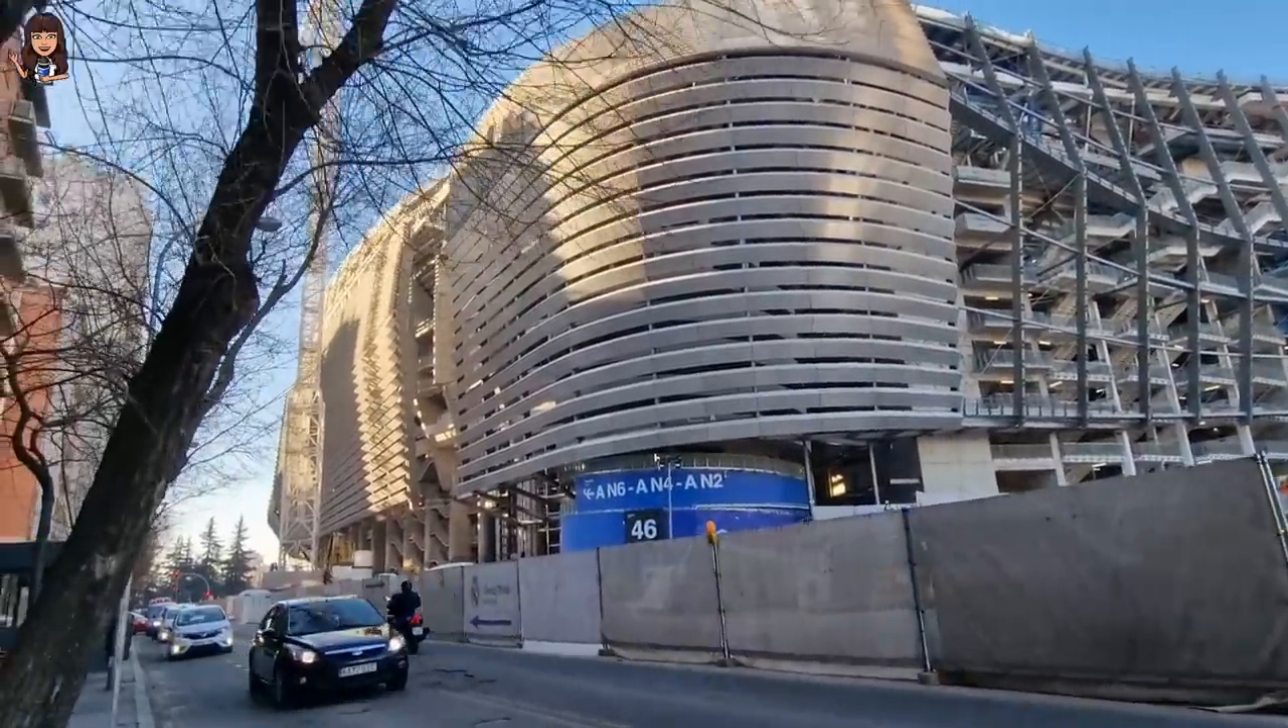Mirad cómo se ven ya desde aquí las lamas colocadas.